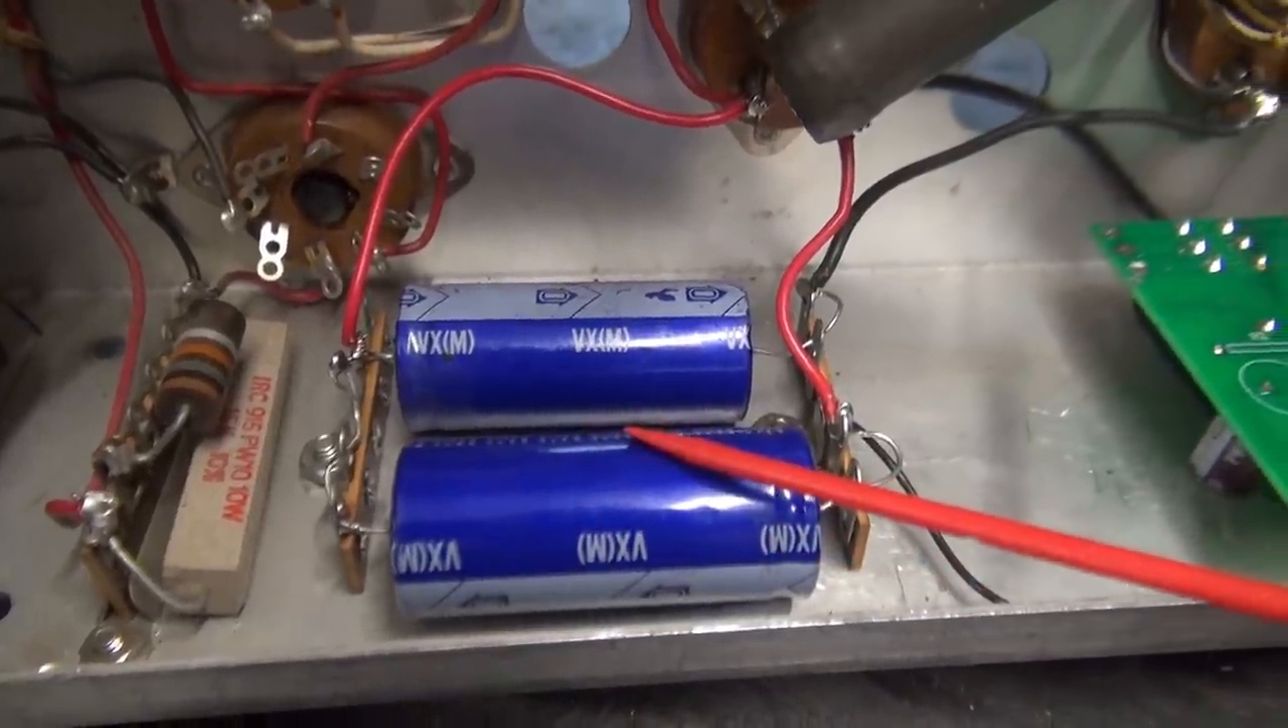Well there's our high voltage caps securely mounted on terminal boards.